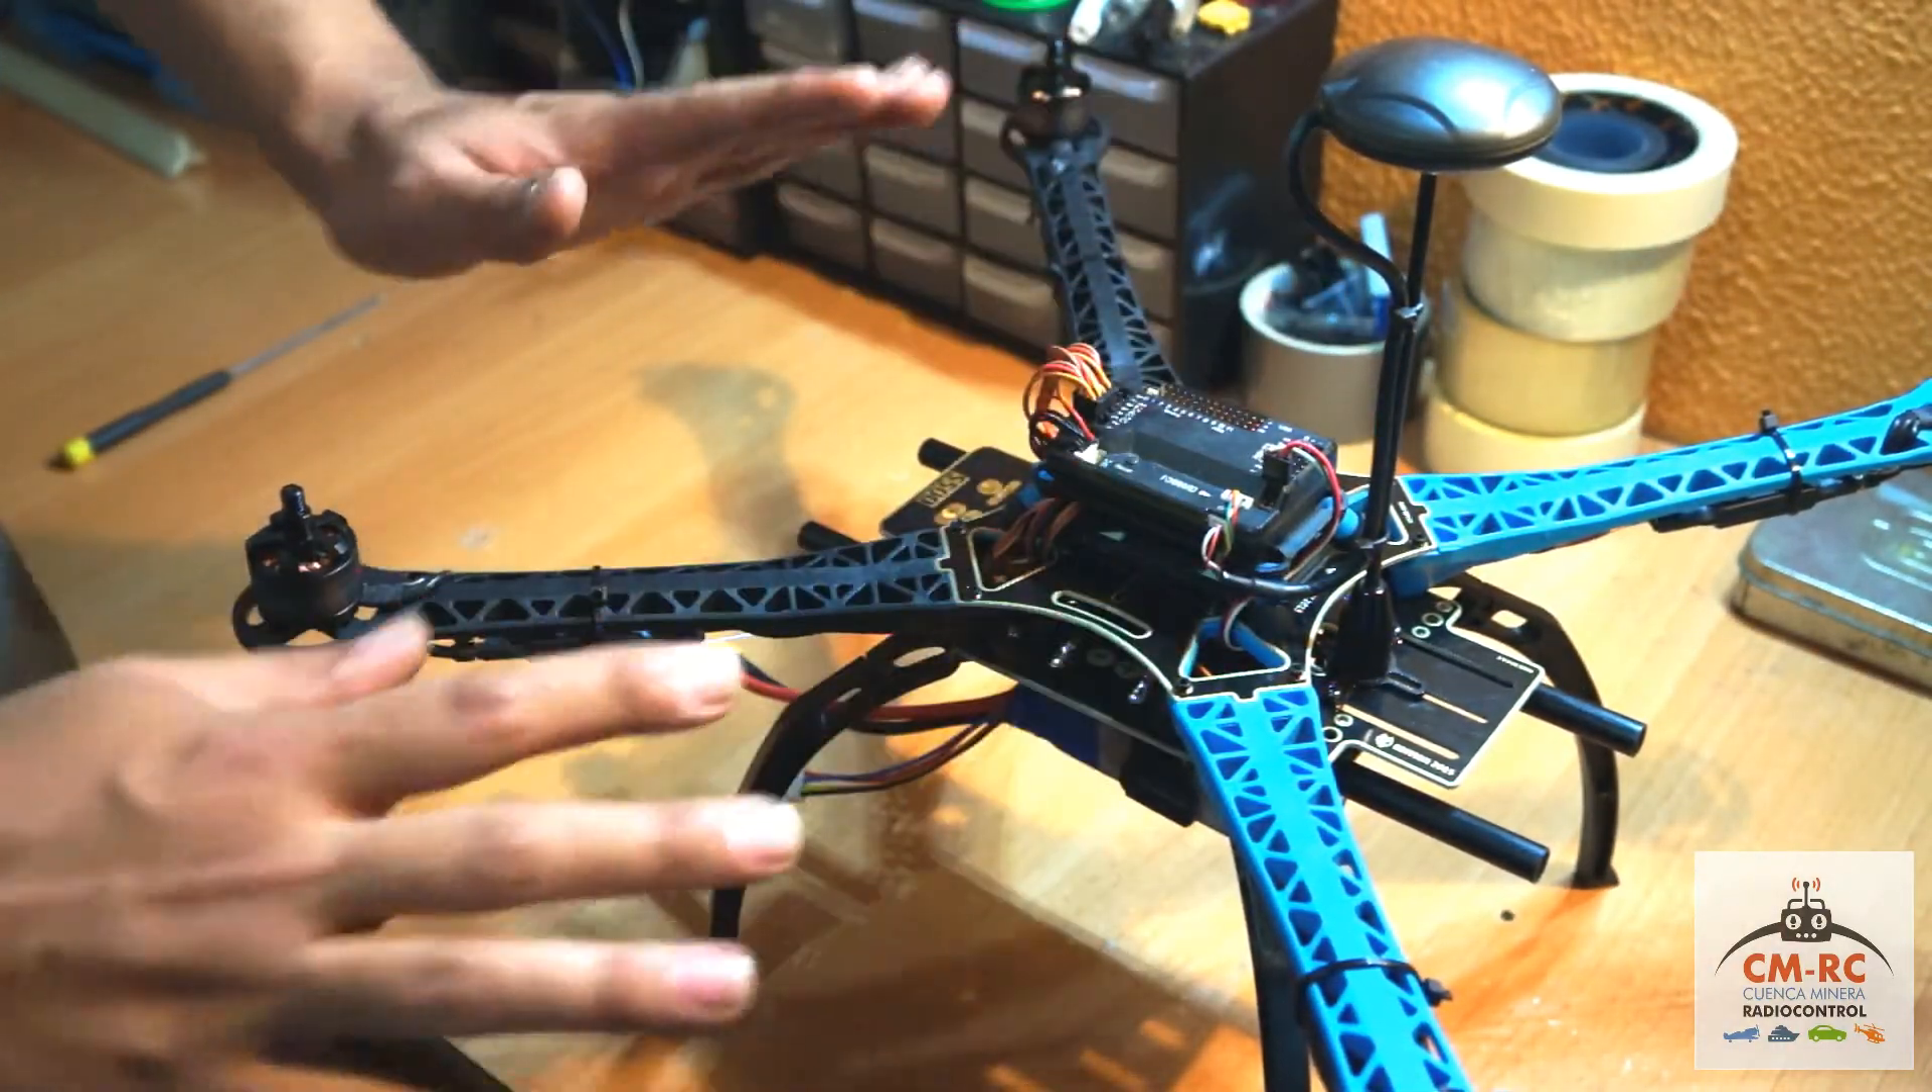Ya no tenemos que instalar ningún componente más A falta de las hélices.